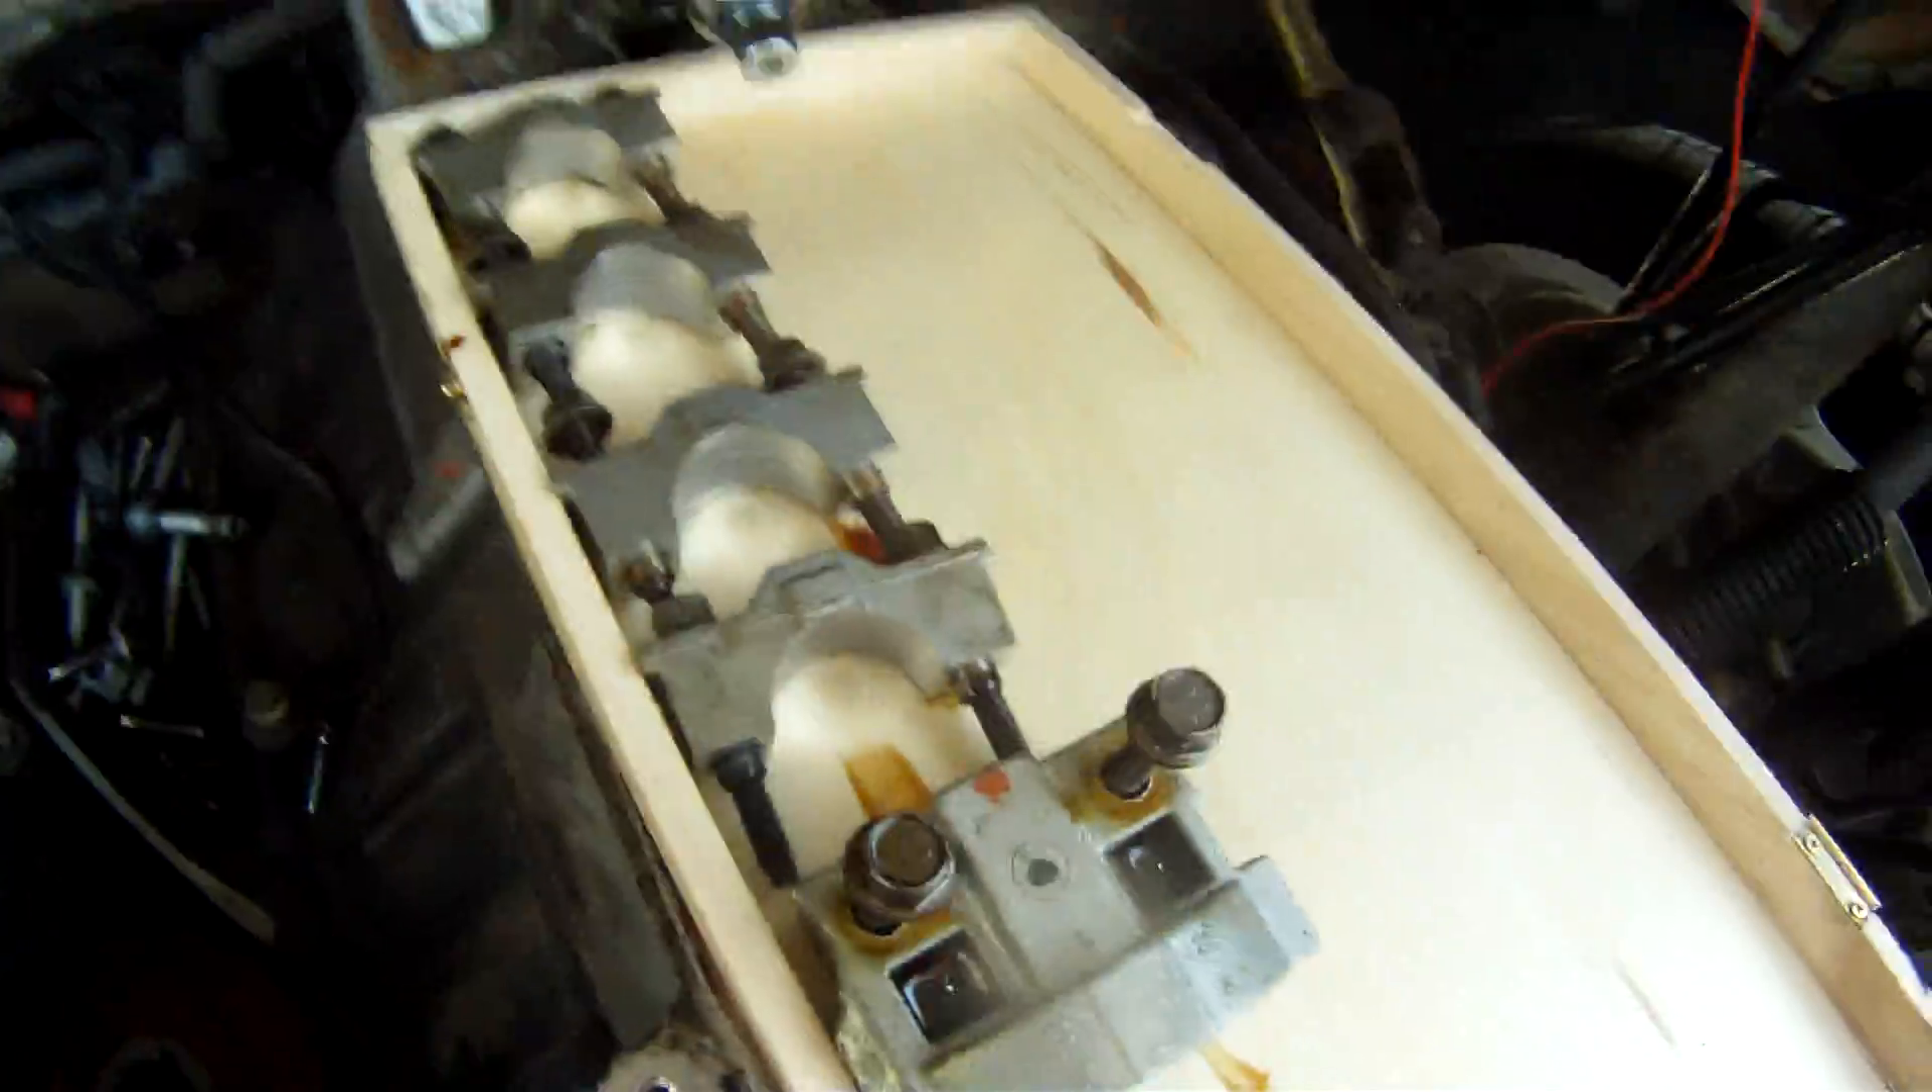All right, we just took our time there and got all of our cam caps removed.